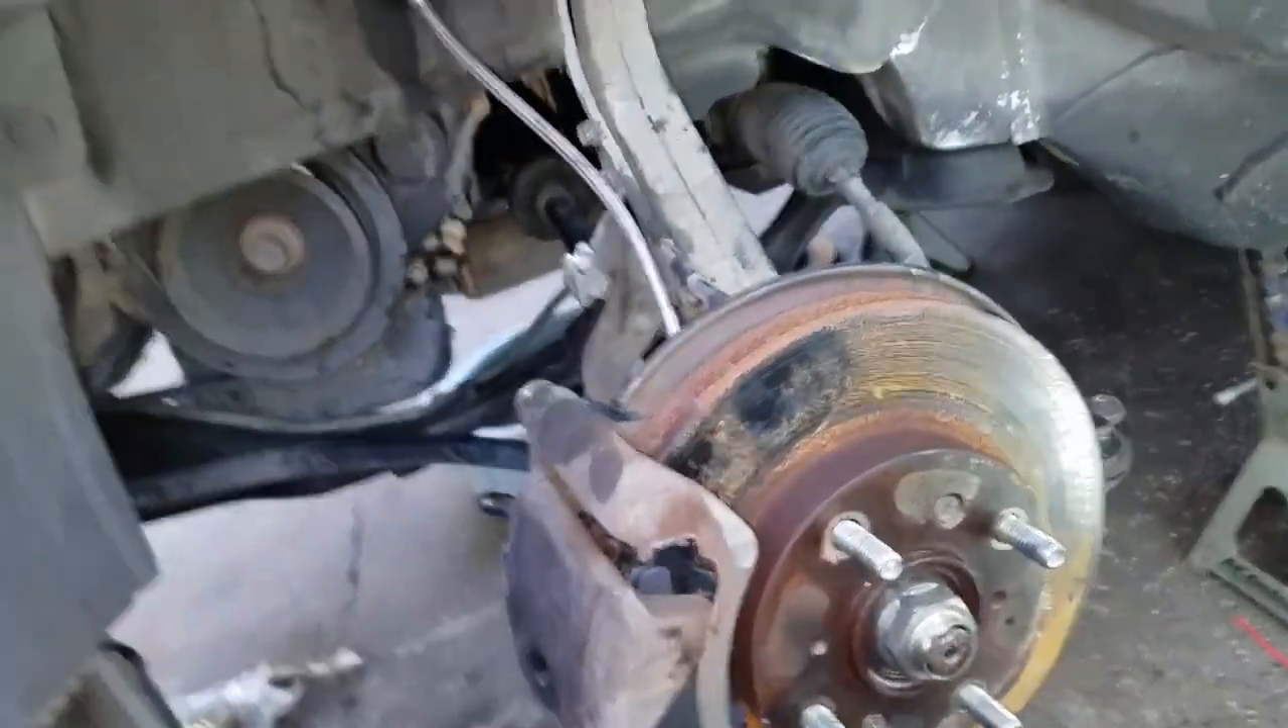There's not much else left to do. Put the wheel on and all that.